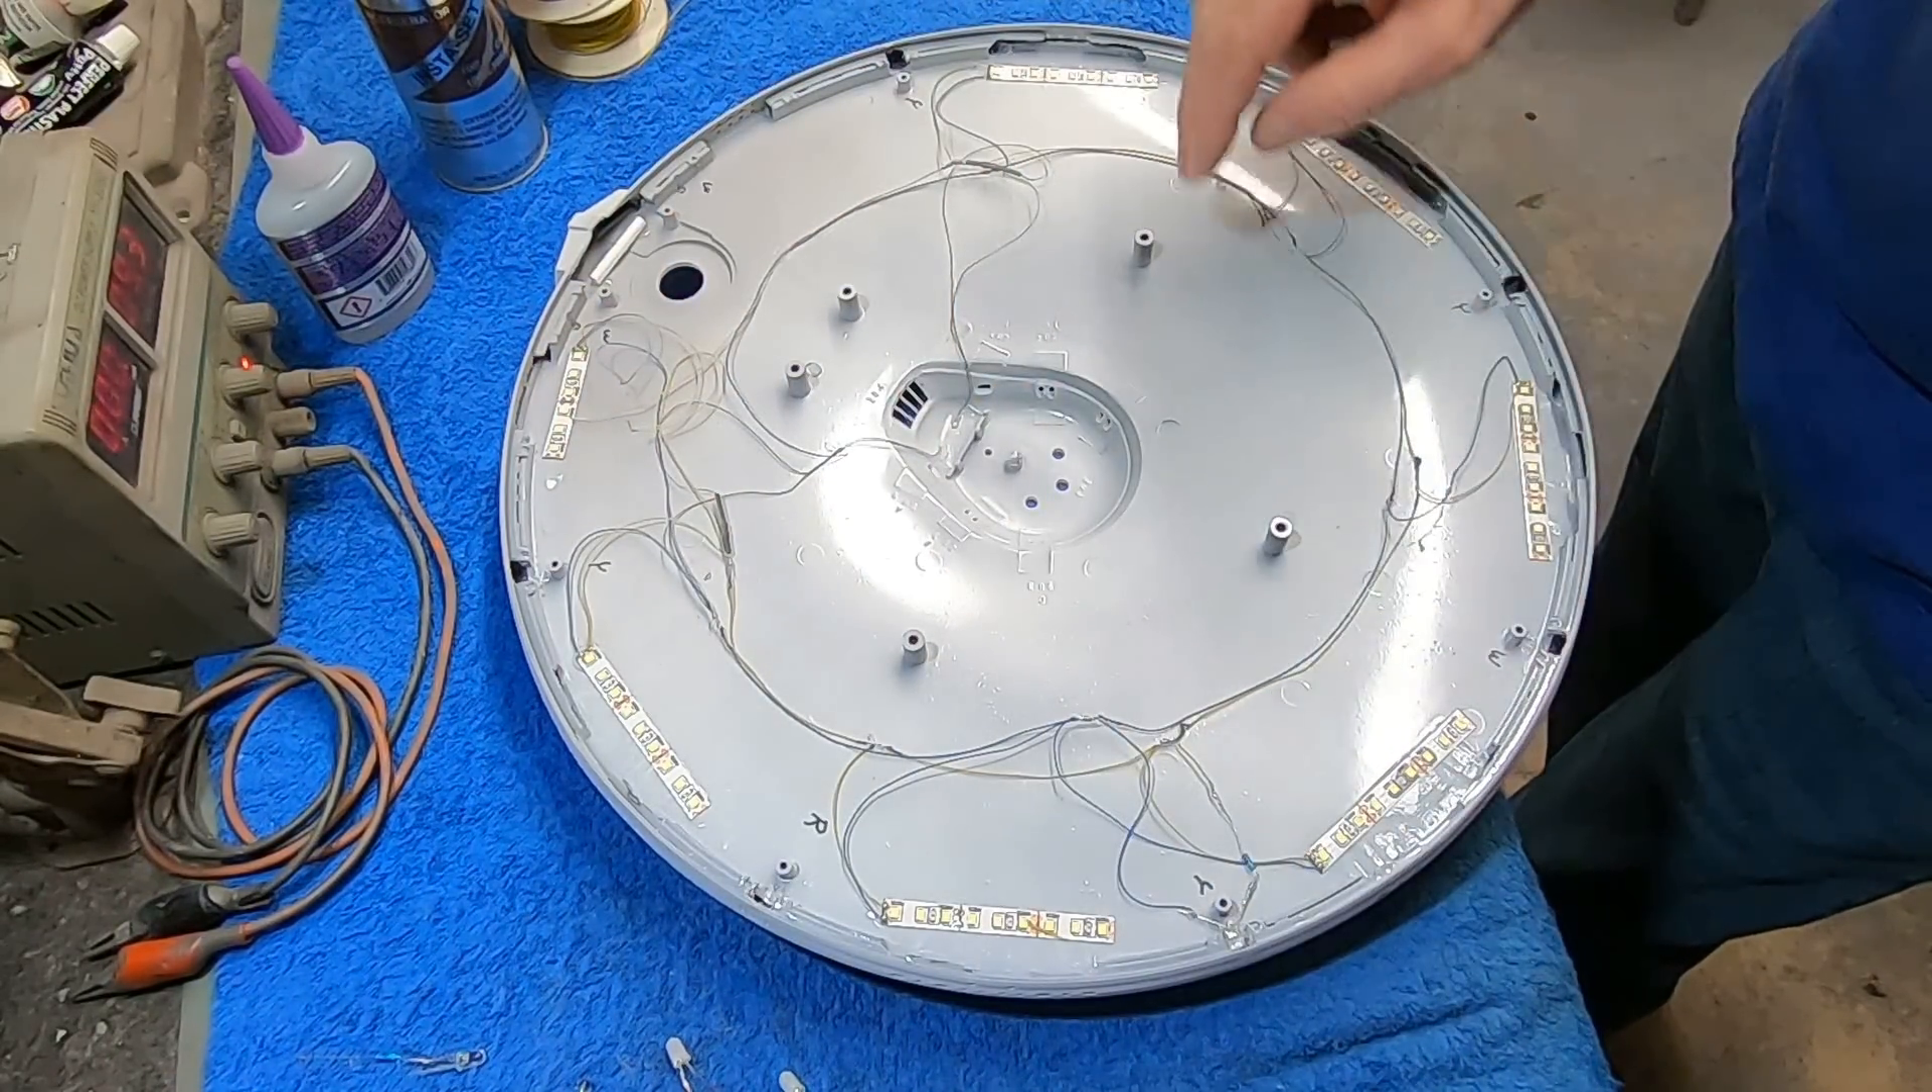So we left off in the last video where we just added our LED strip lights here around the outer edge to get the saucer edge lit up where window groups are there.